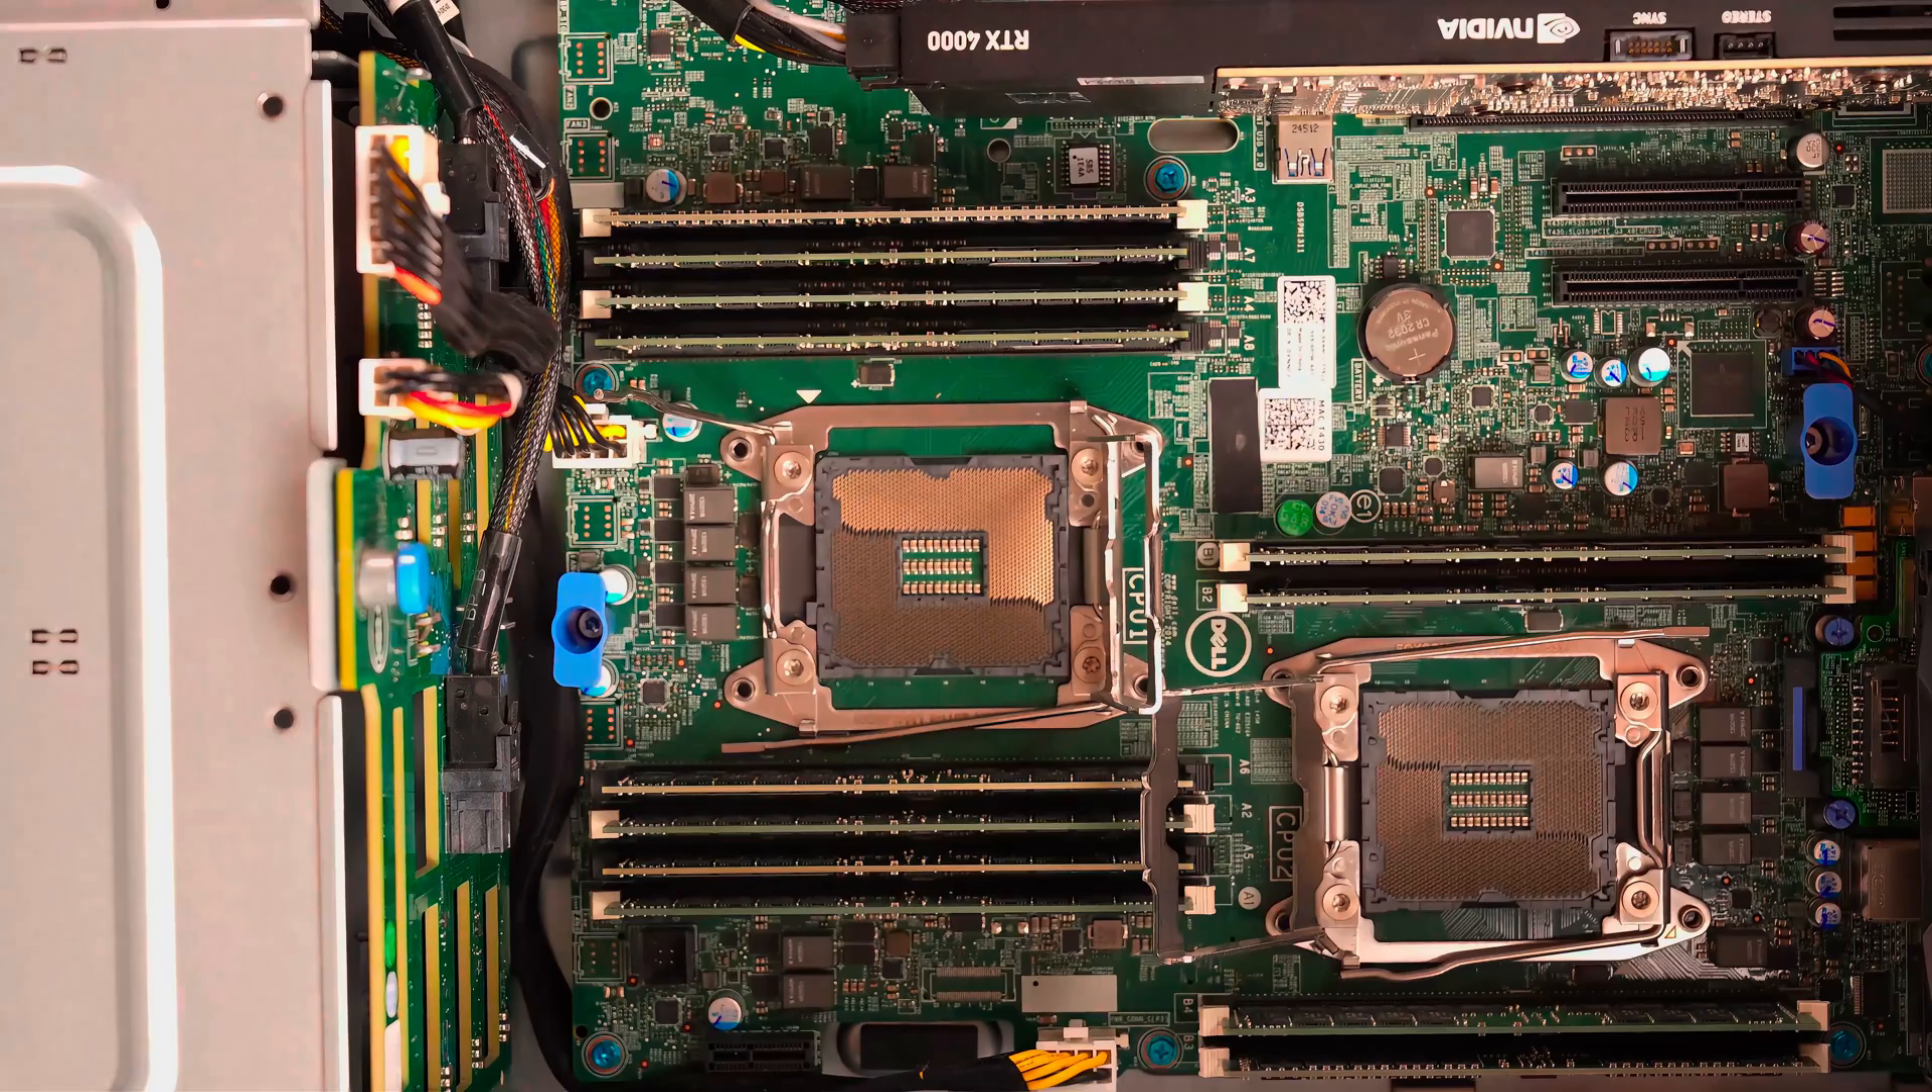We have successfully removed both existing CPUs.